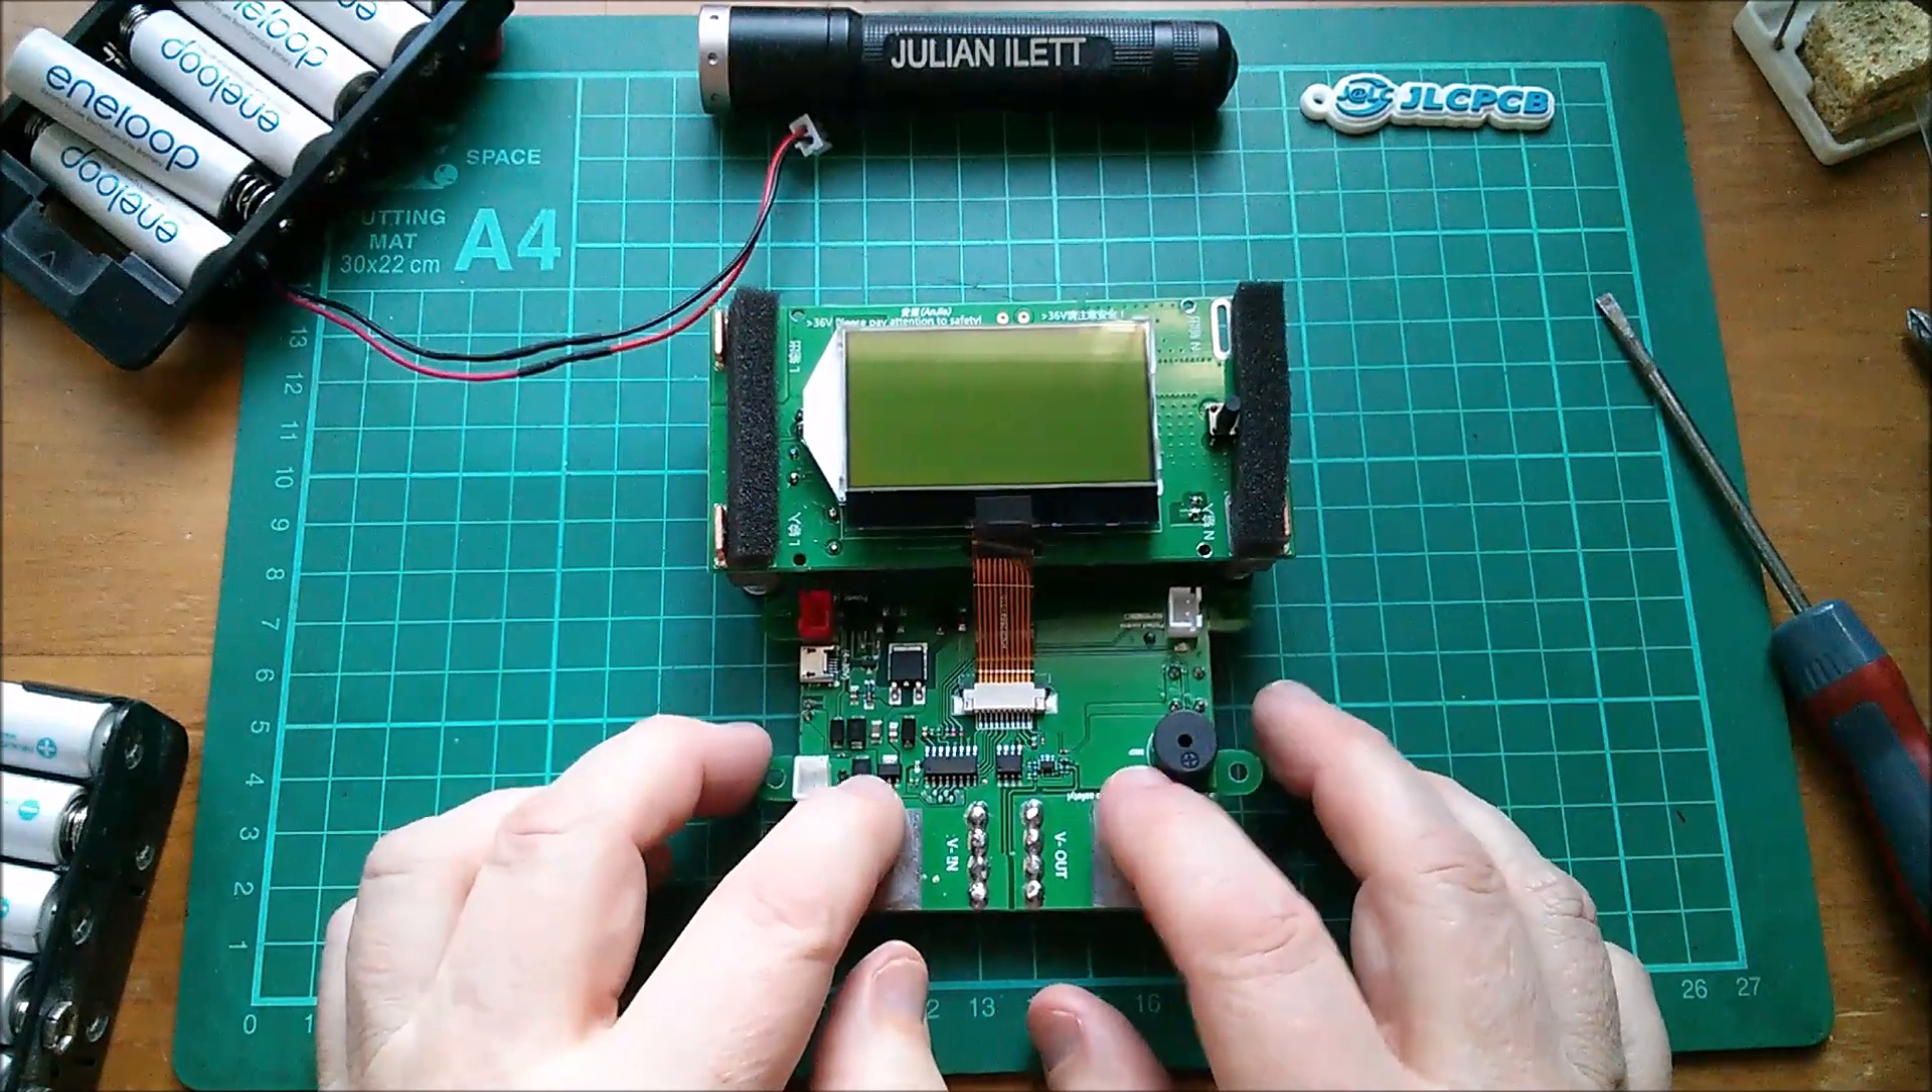I've got the ribbon cable of the display to reach into the connector on my old board.